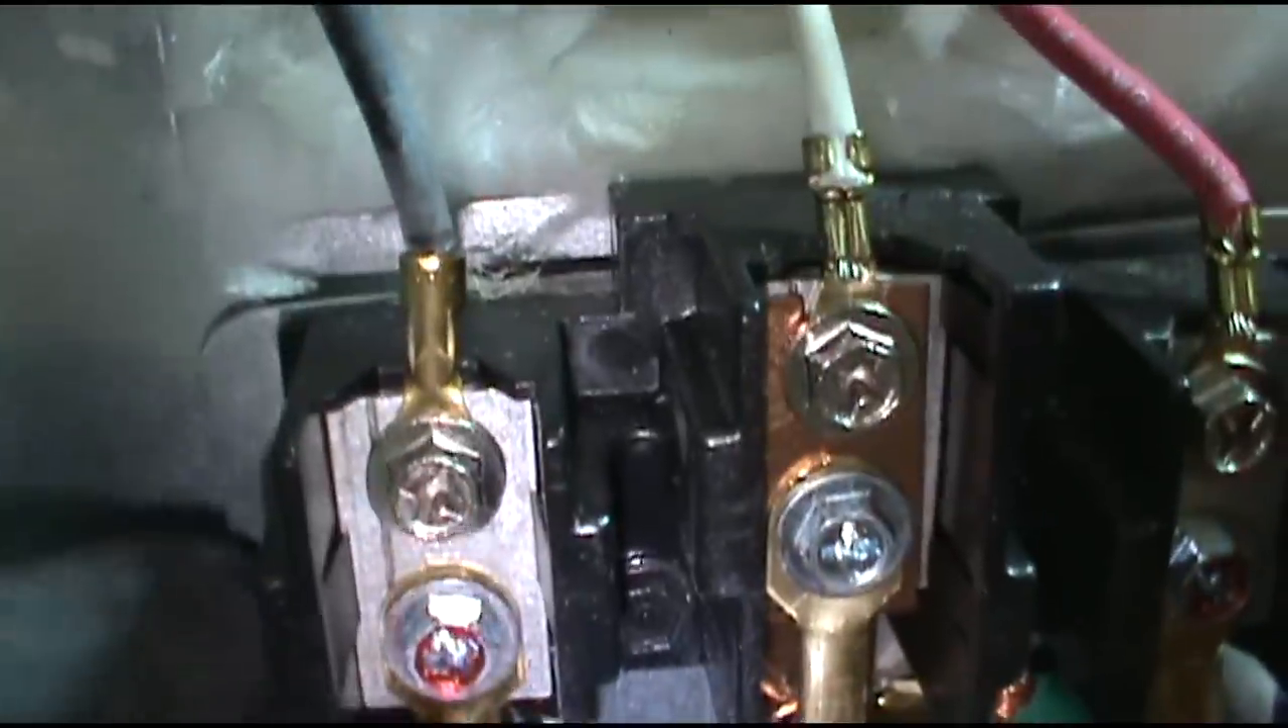I got the new terminal block Mounted and wired up No more char.